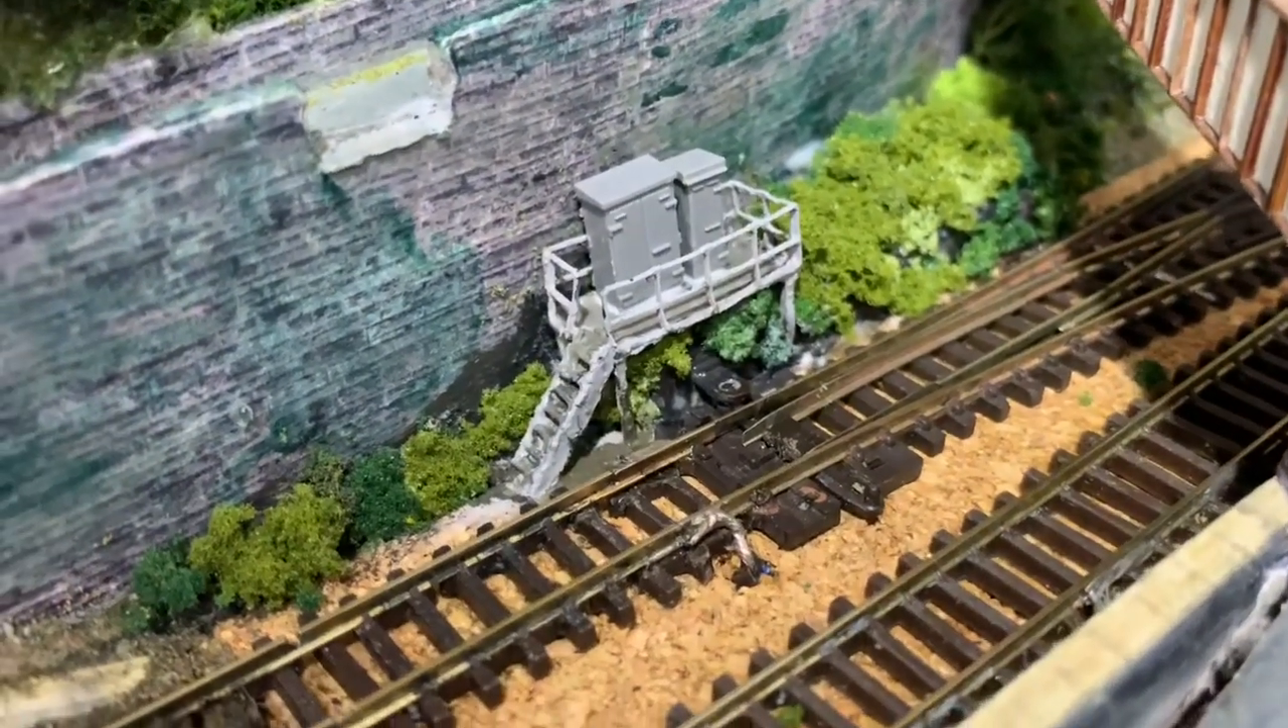As you can see the um staging and some relay boxes have been fitted.